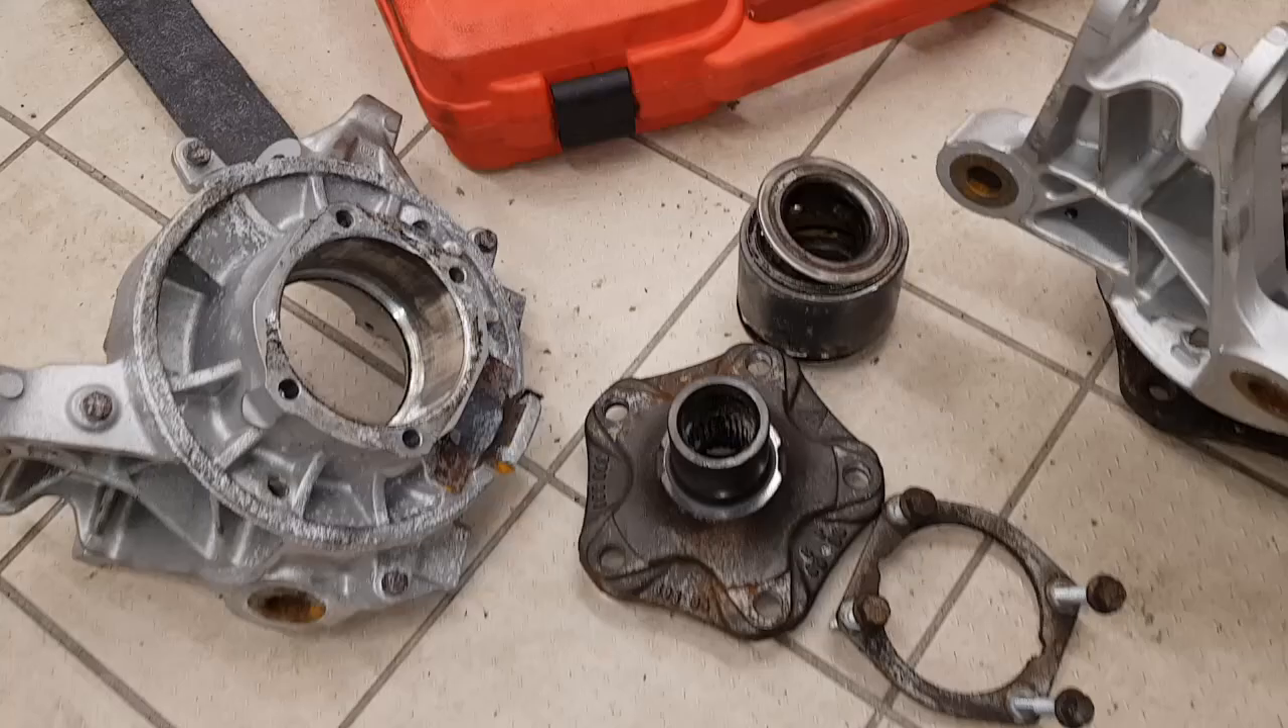So now I have the hub completely dismantled.